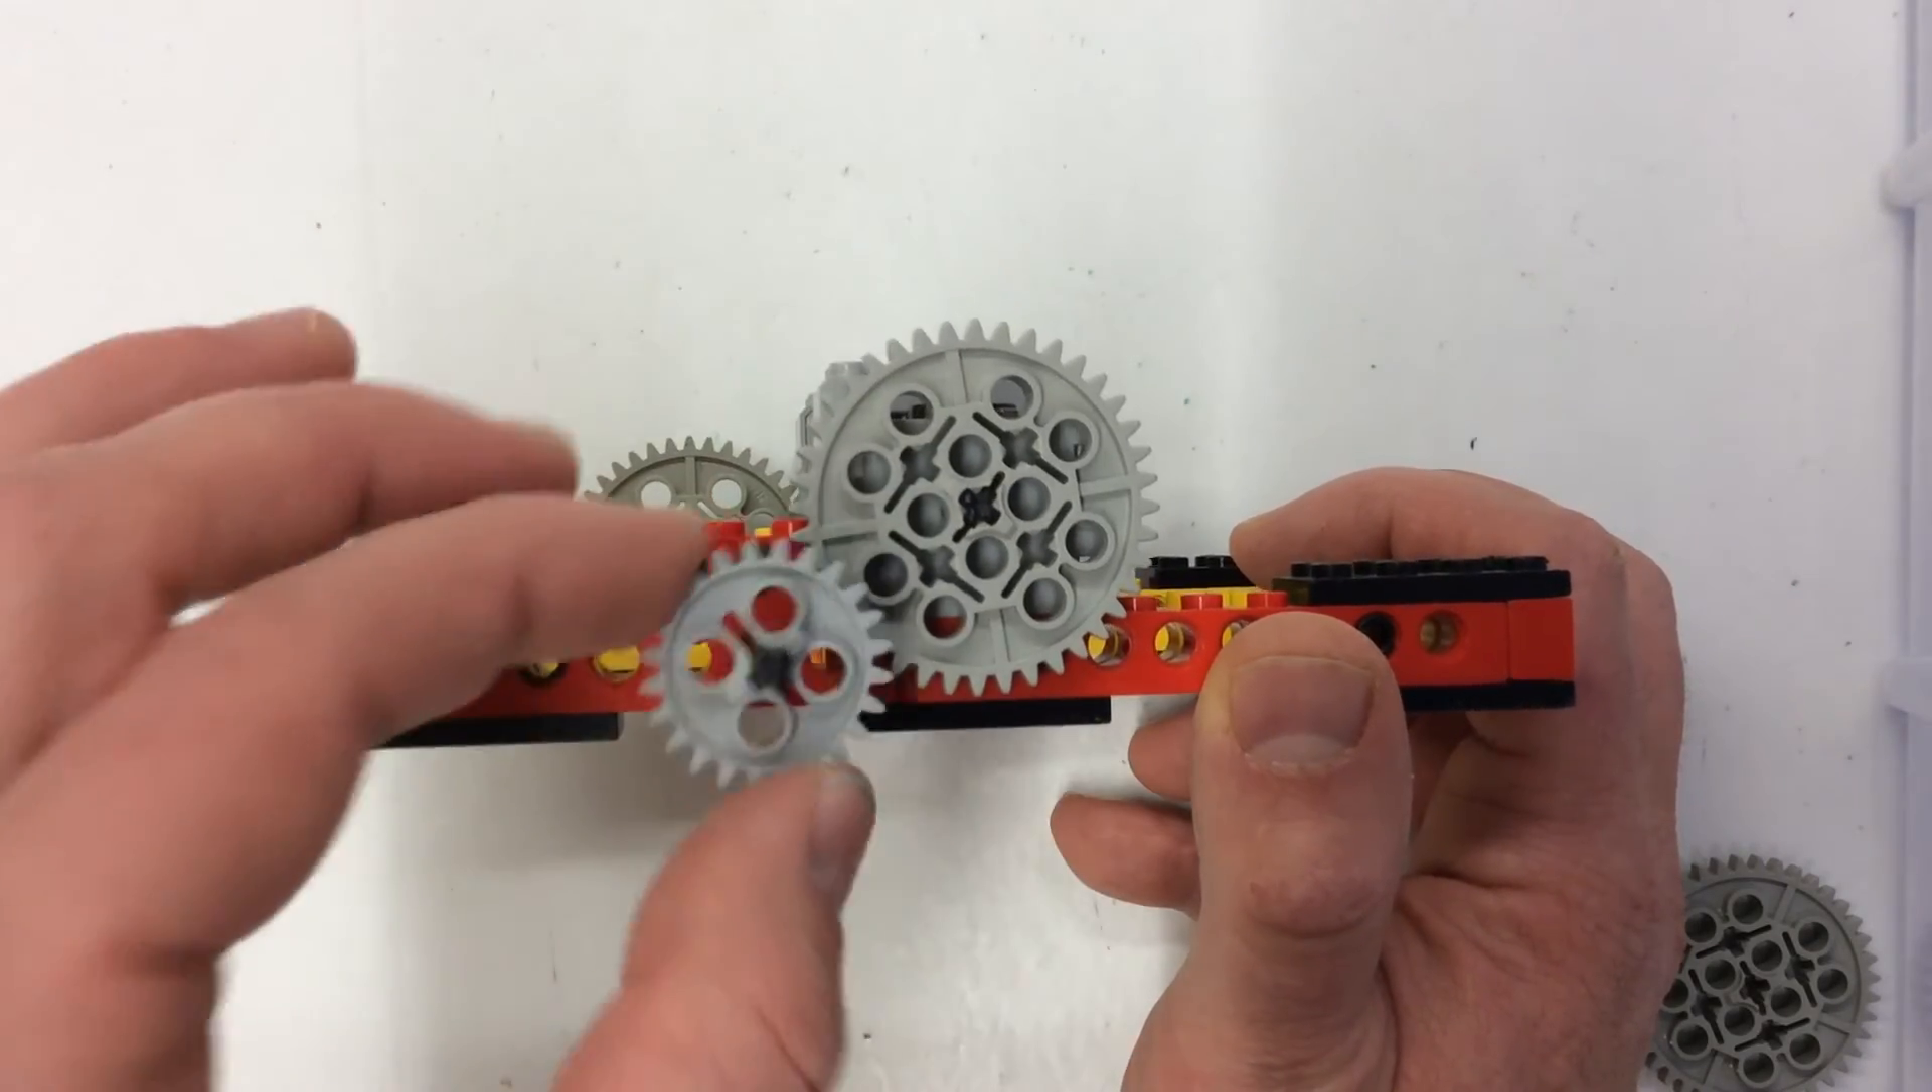And the reason I built the stacked level is because if I try to put this gear in here, you can see that it overlaps the other gear, so they don't really work together.